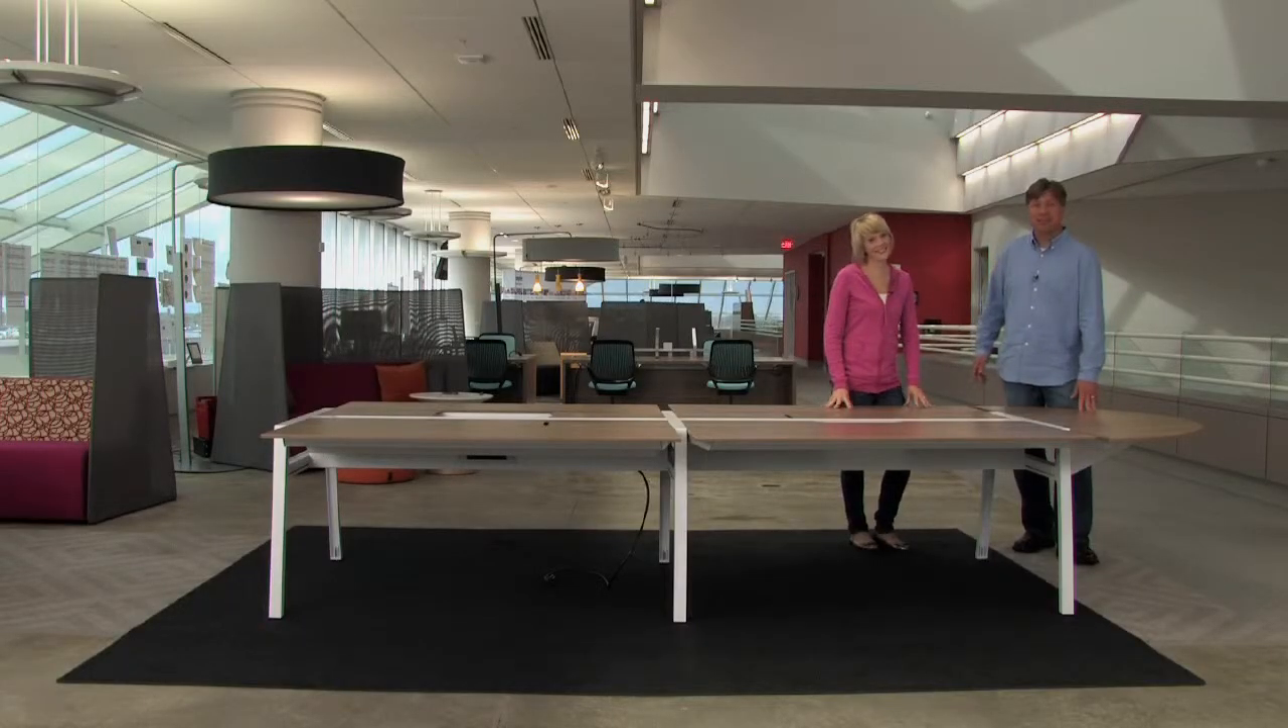Well, the half round top is on.